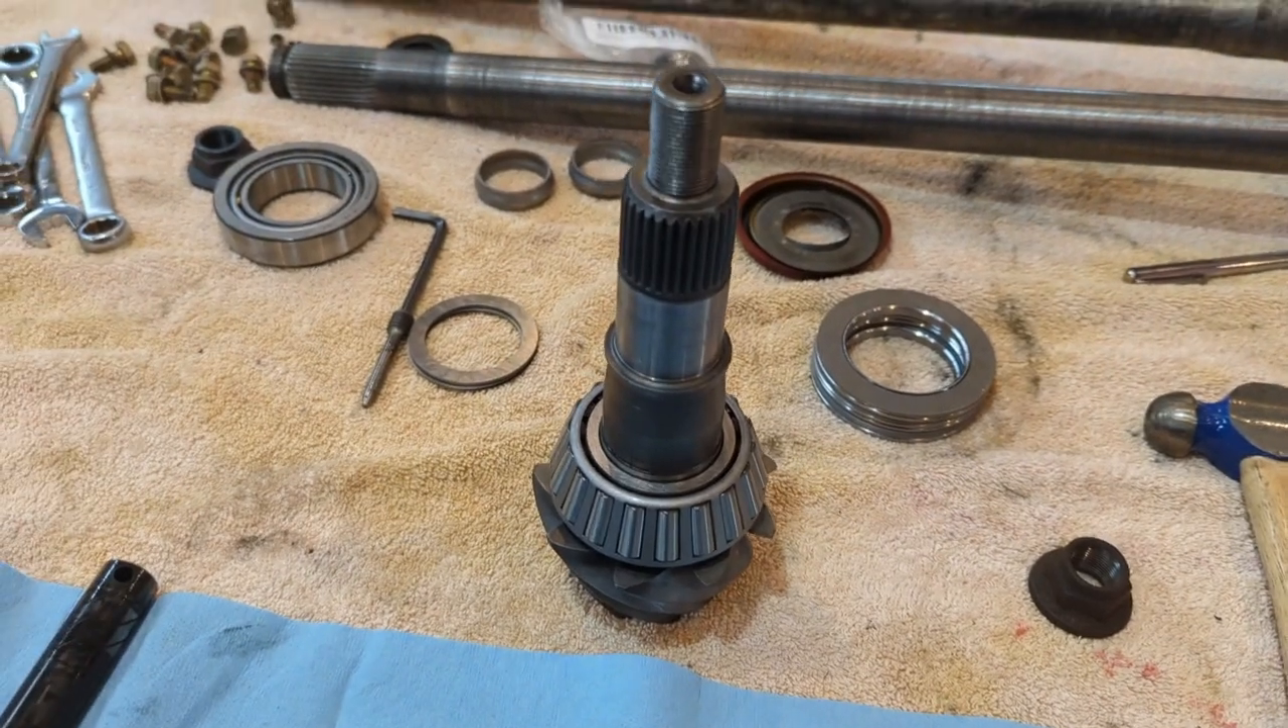And we have the bearing, the pinion head bearing pressed onto the pinion.